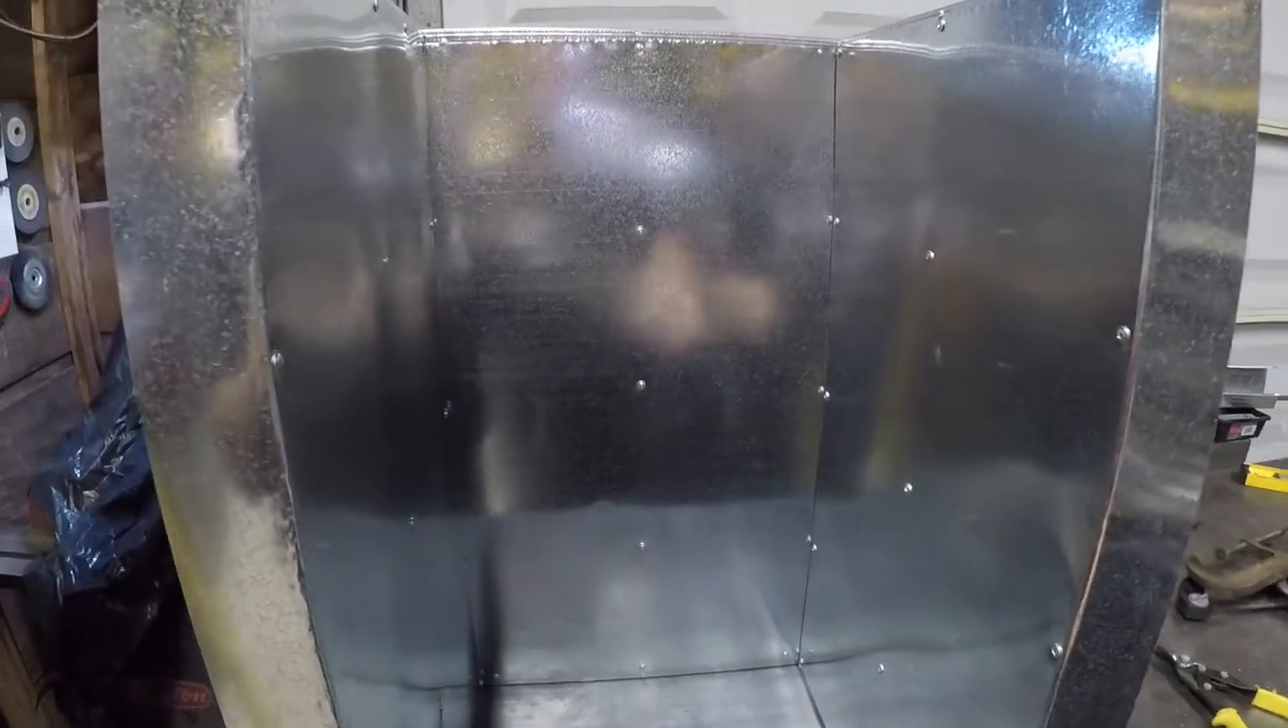I got the walls built and bolted to the back wall.